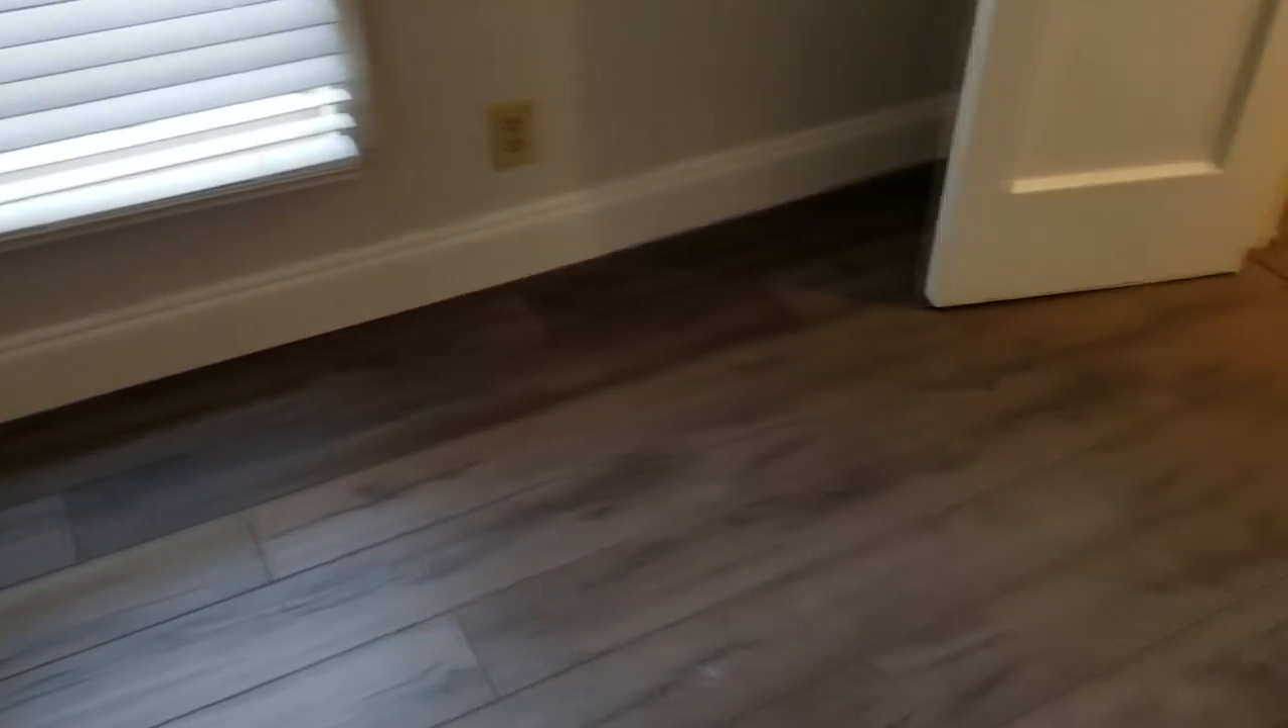And then as you see here, we've installed the baseboard.